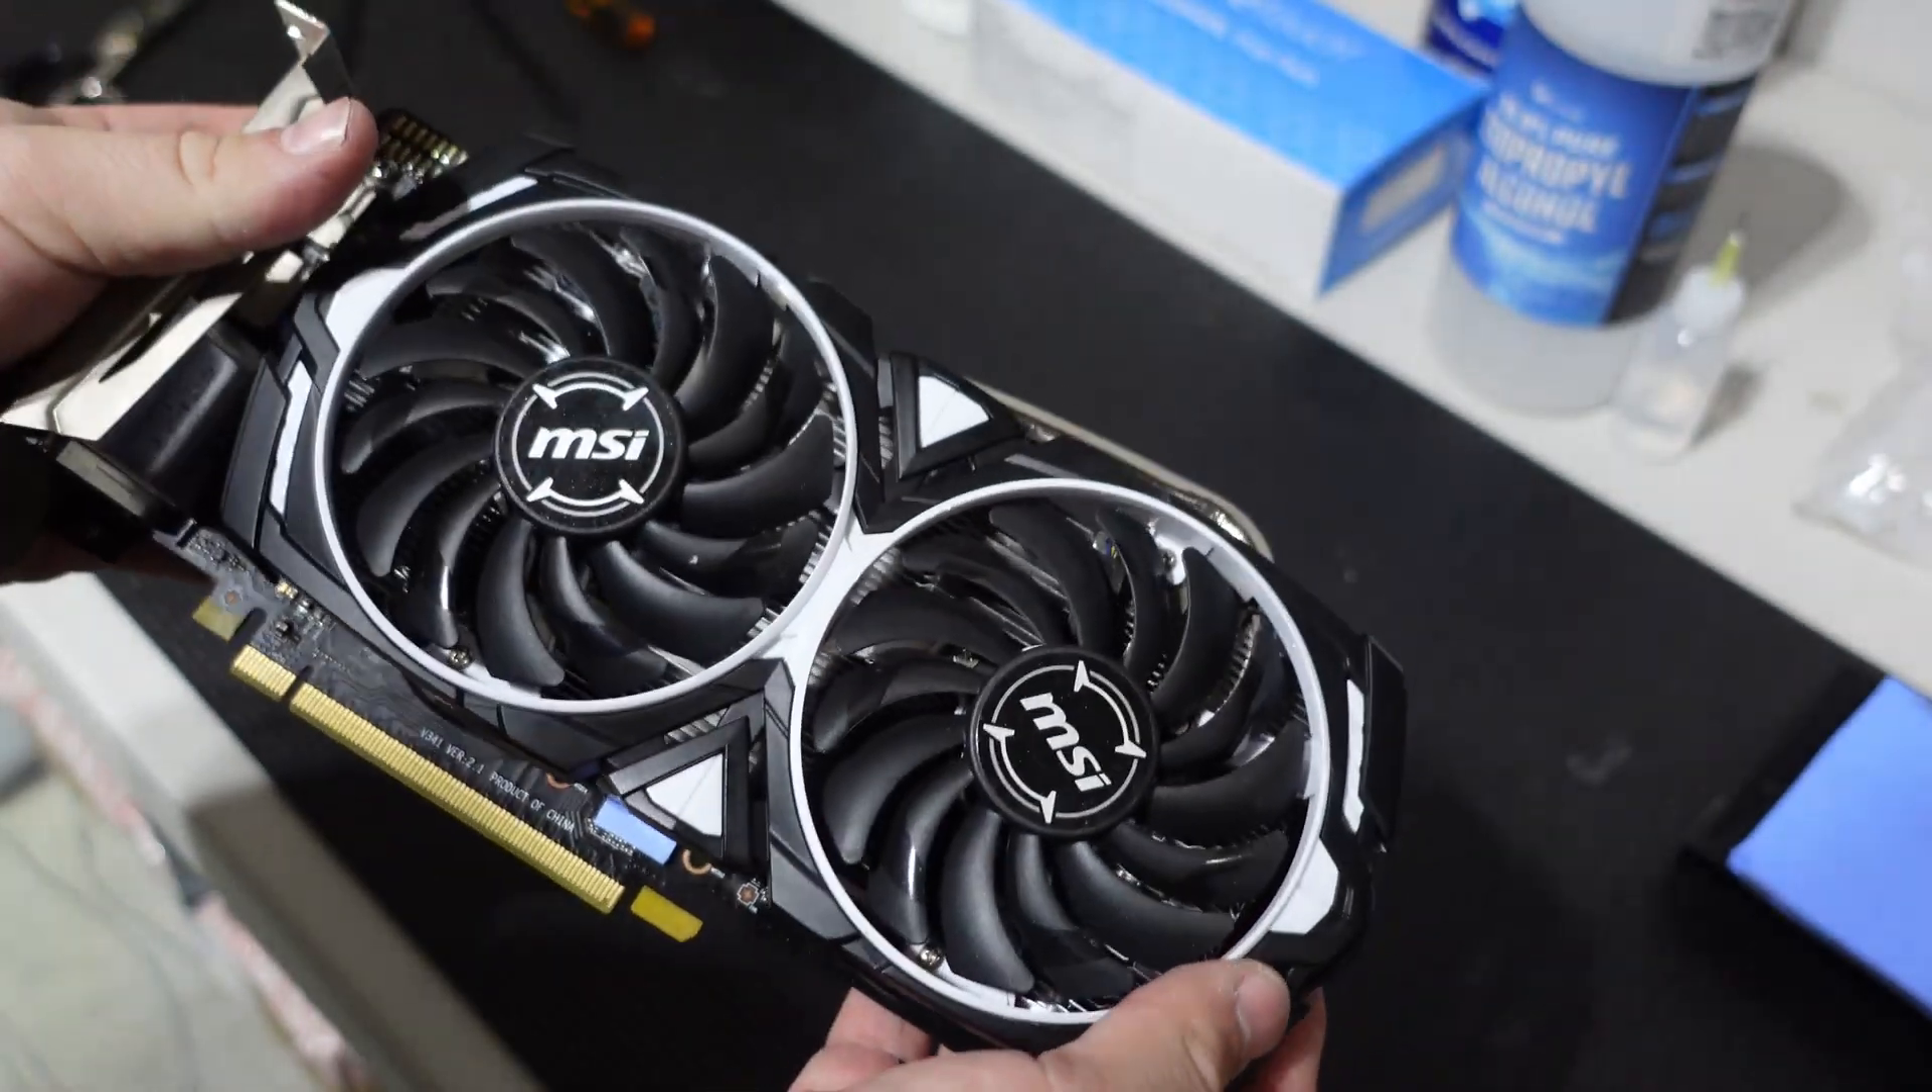All righty, guys. That is it. We went ahead and got the original heatsink on.